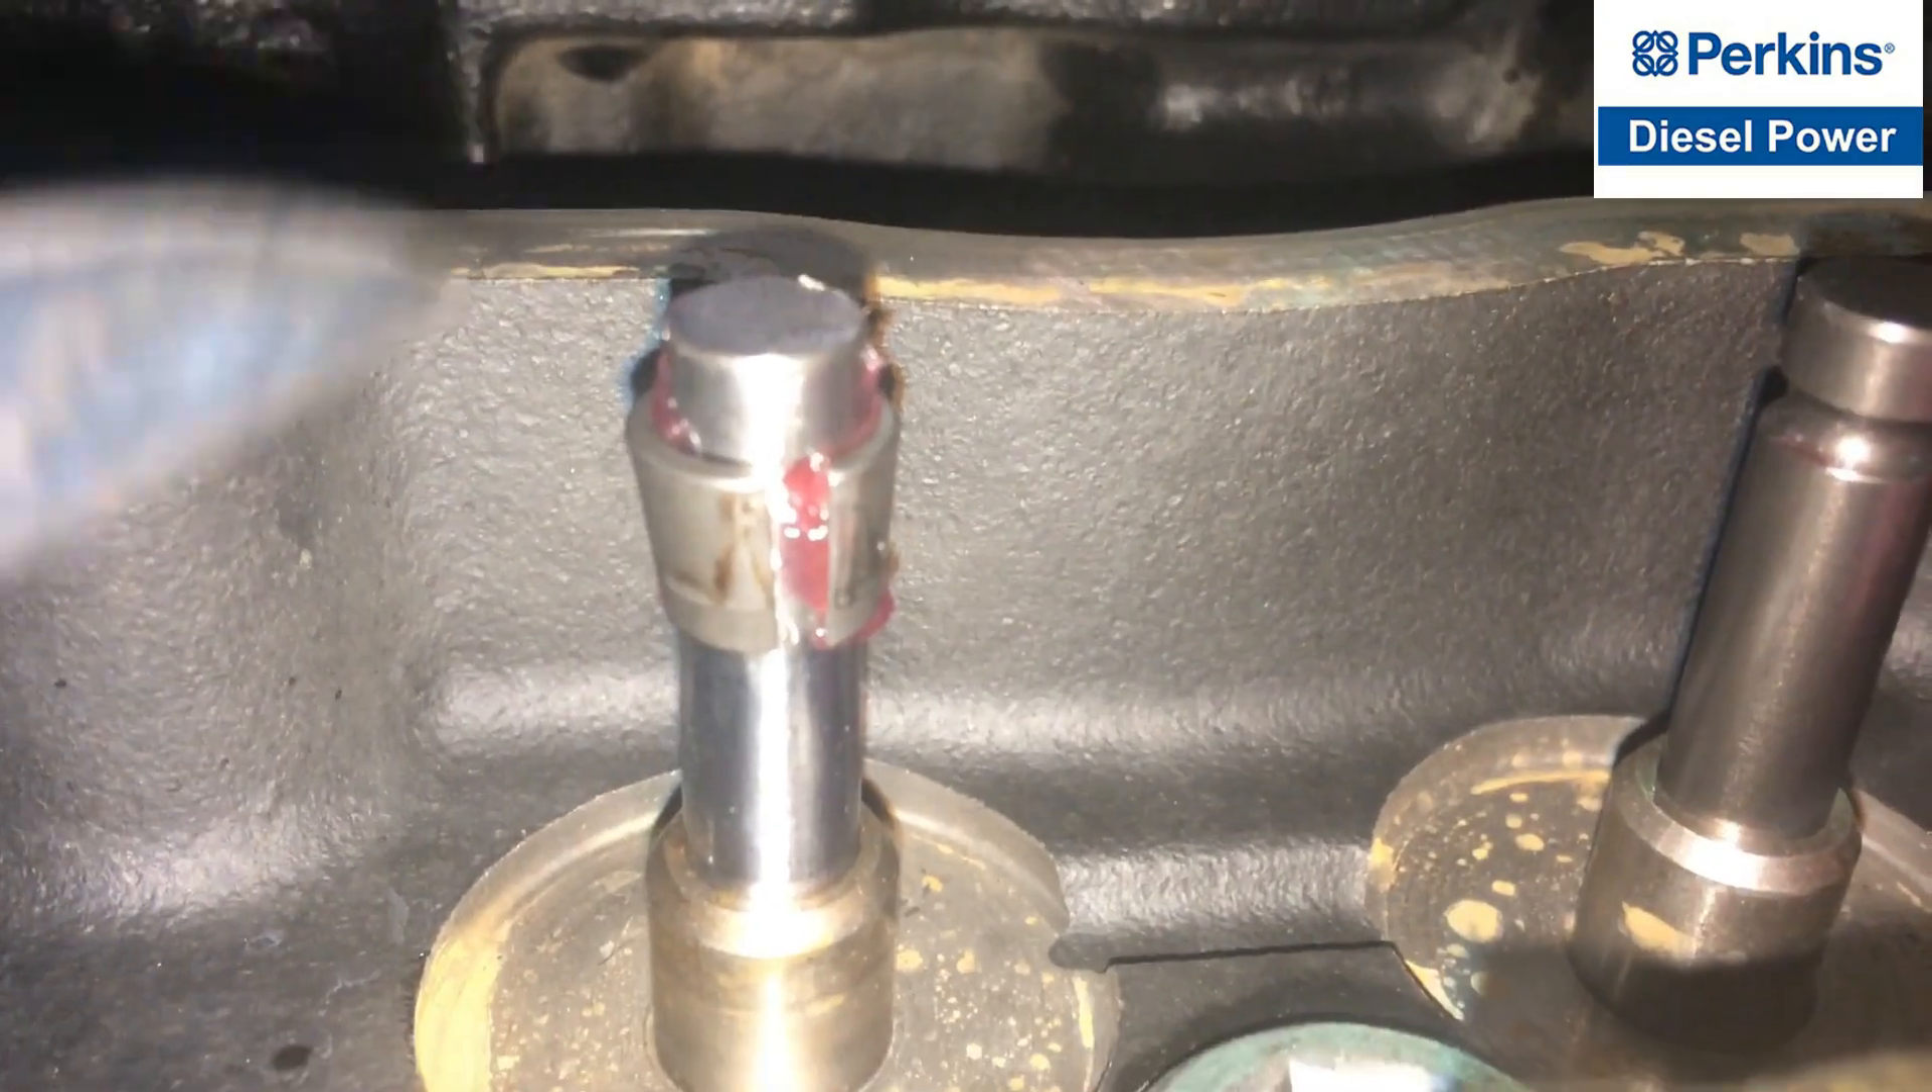The valve locks are embracing the valve stem just like that.